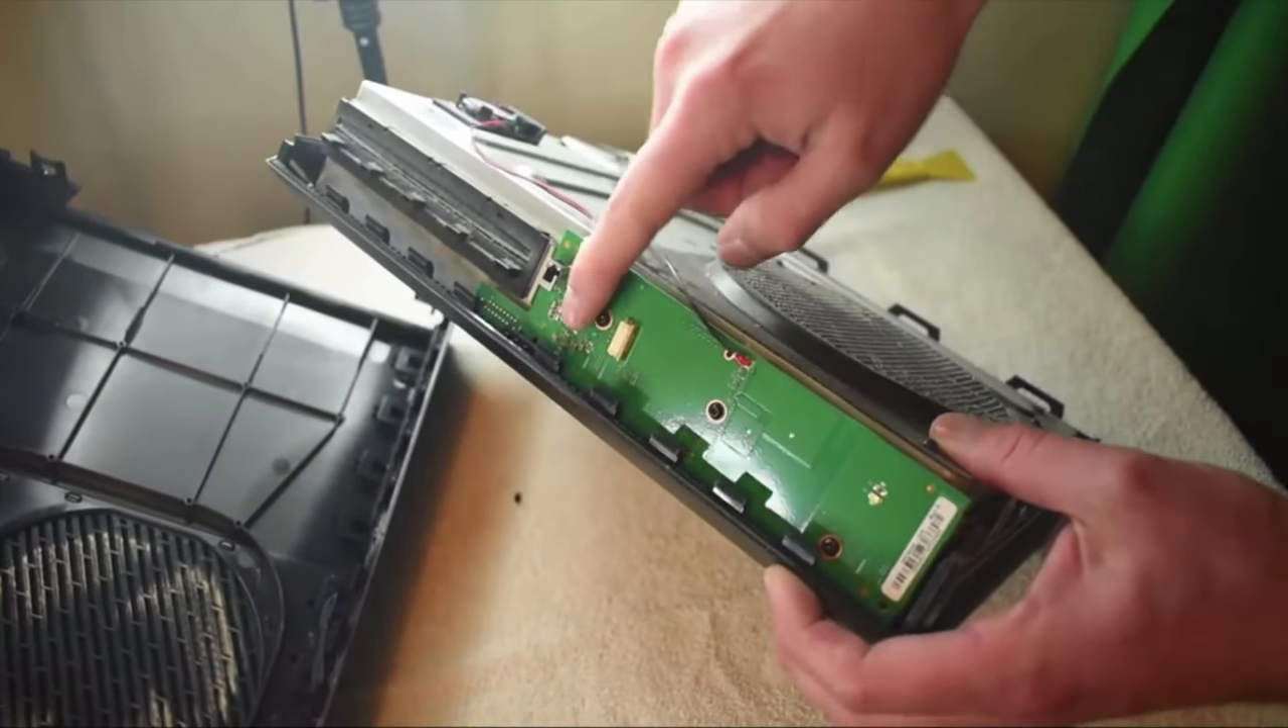So we got that top case off.